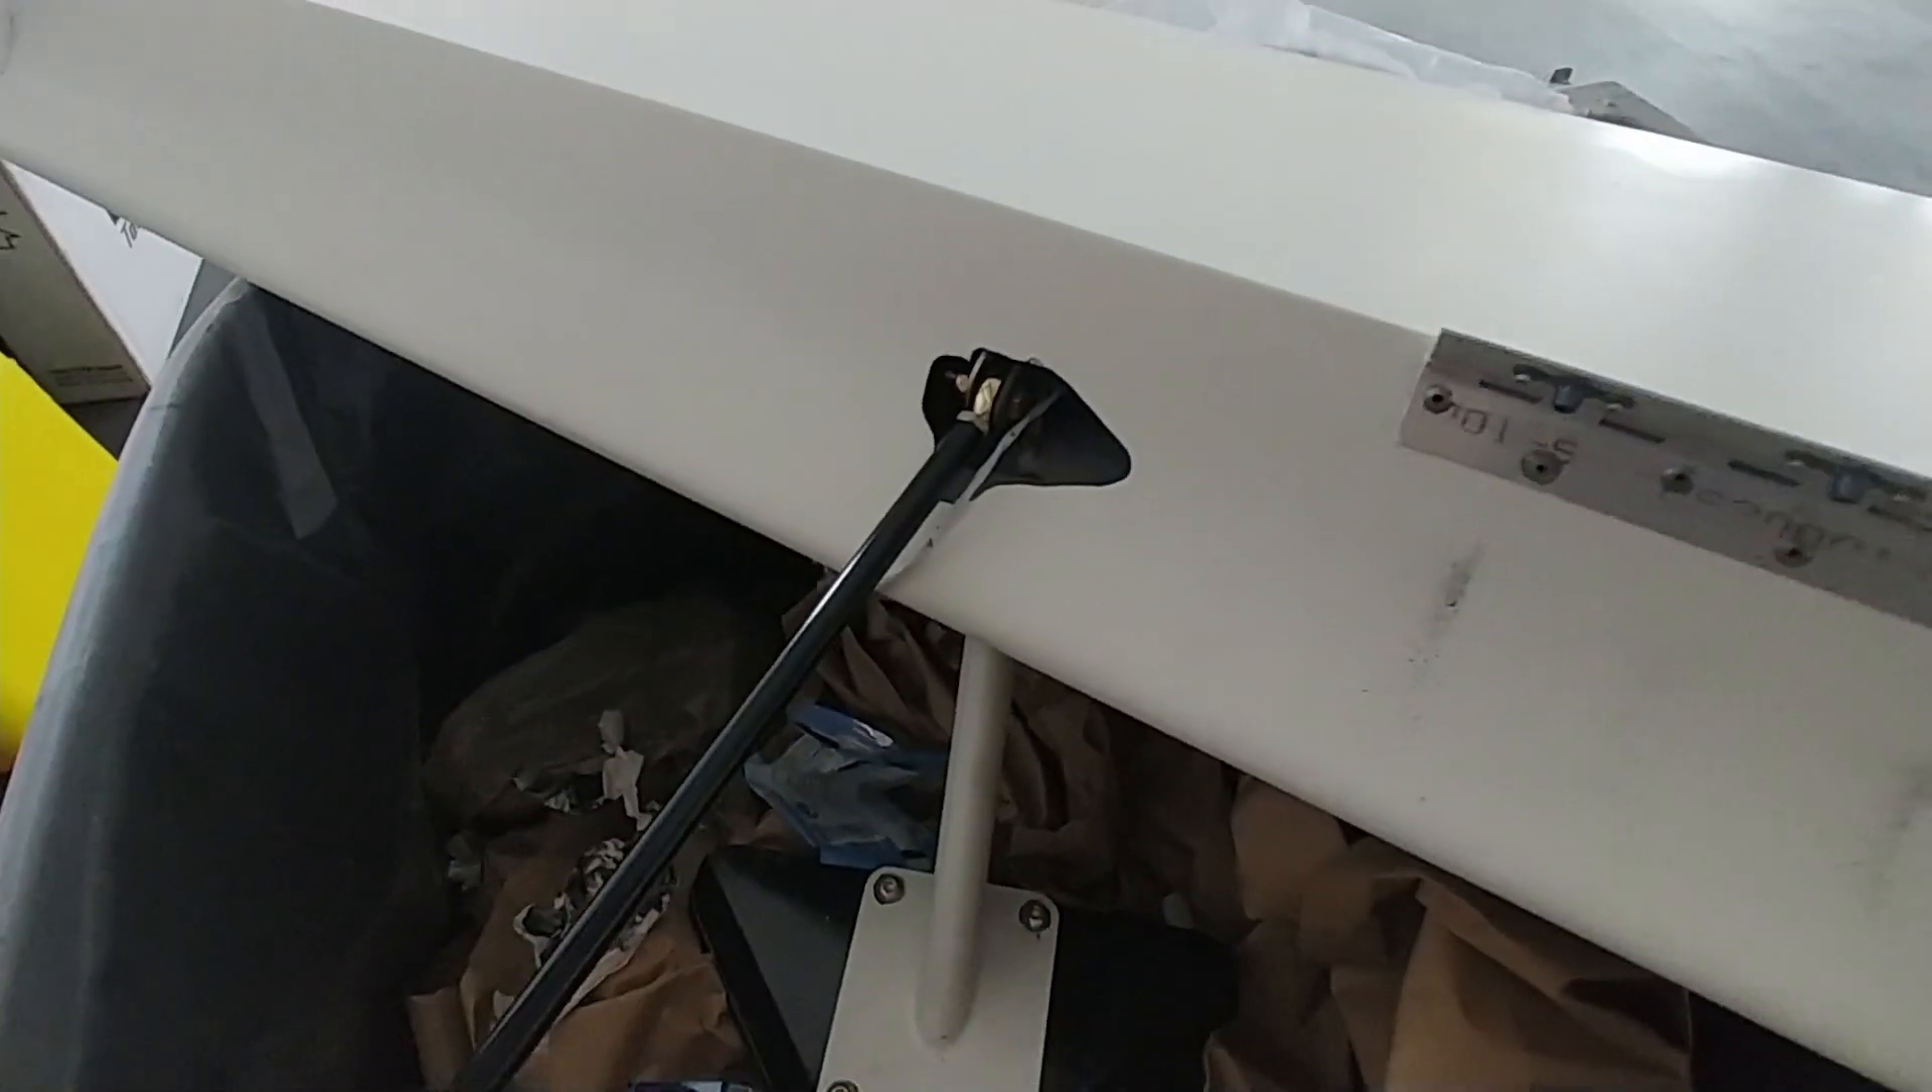So there's the new push rod in place there and time to put this aileron back on and check that it's all working with respect to hitting the limits.